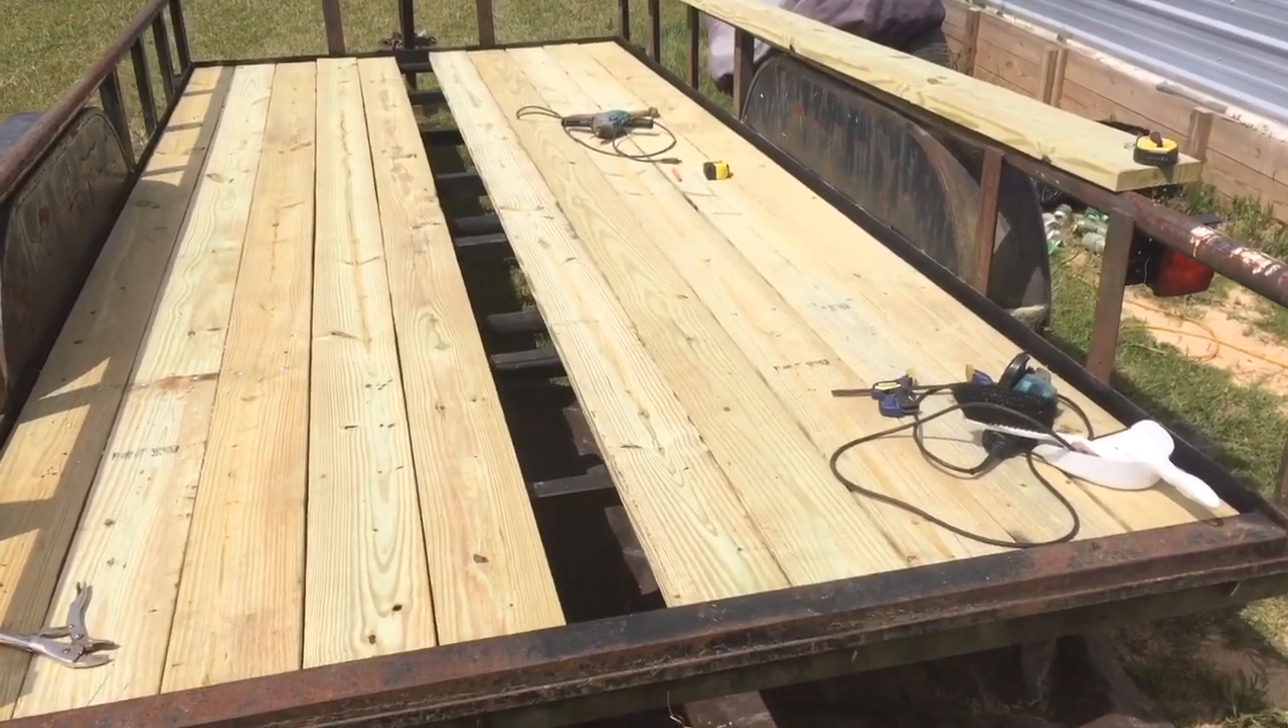Okay well we've got most of the boards in and about half of them bolted down.